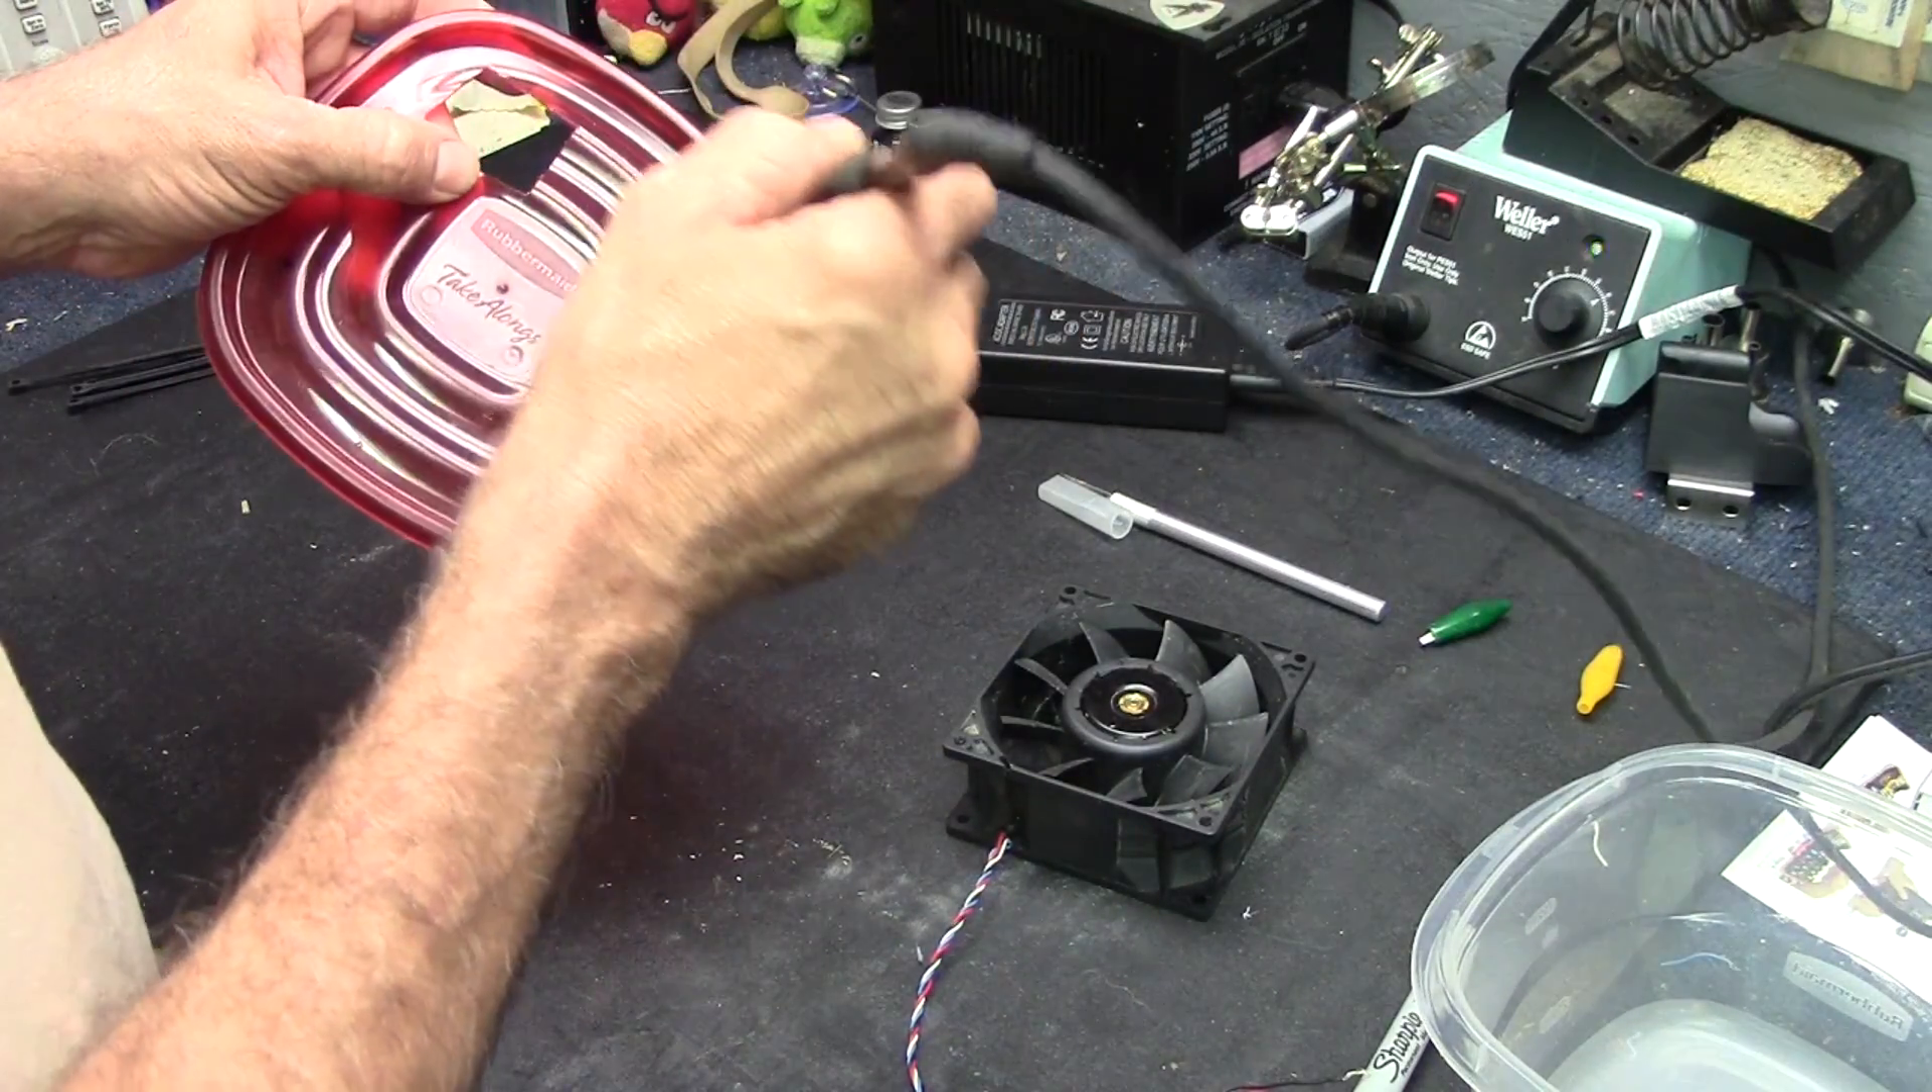Now we just need to mount the fan to the lid.